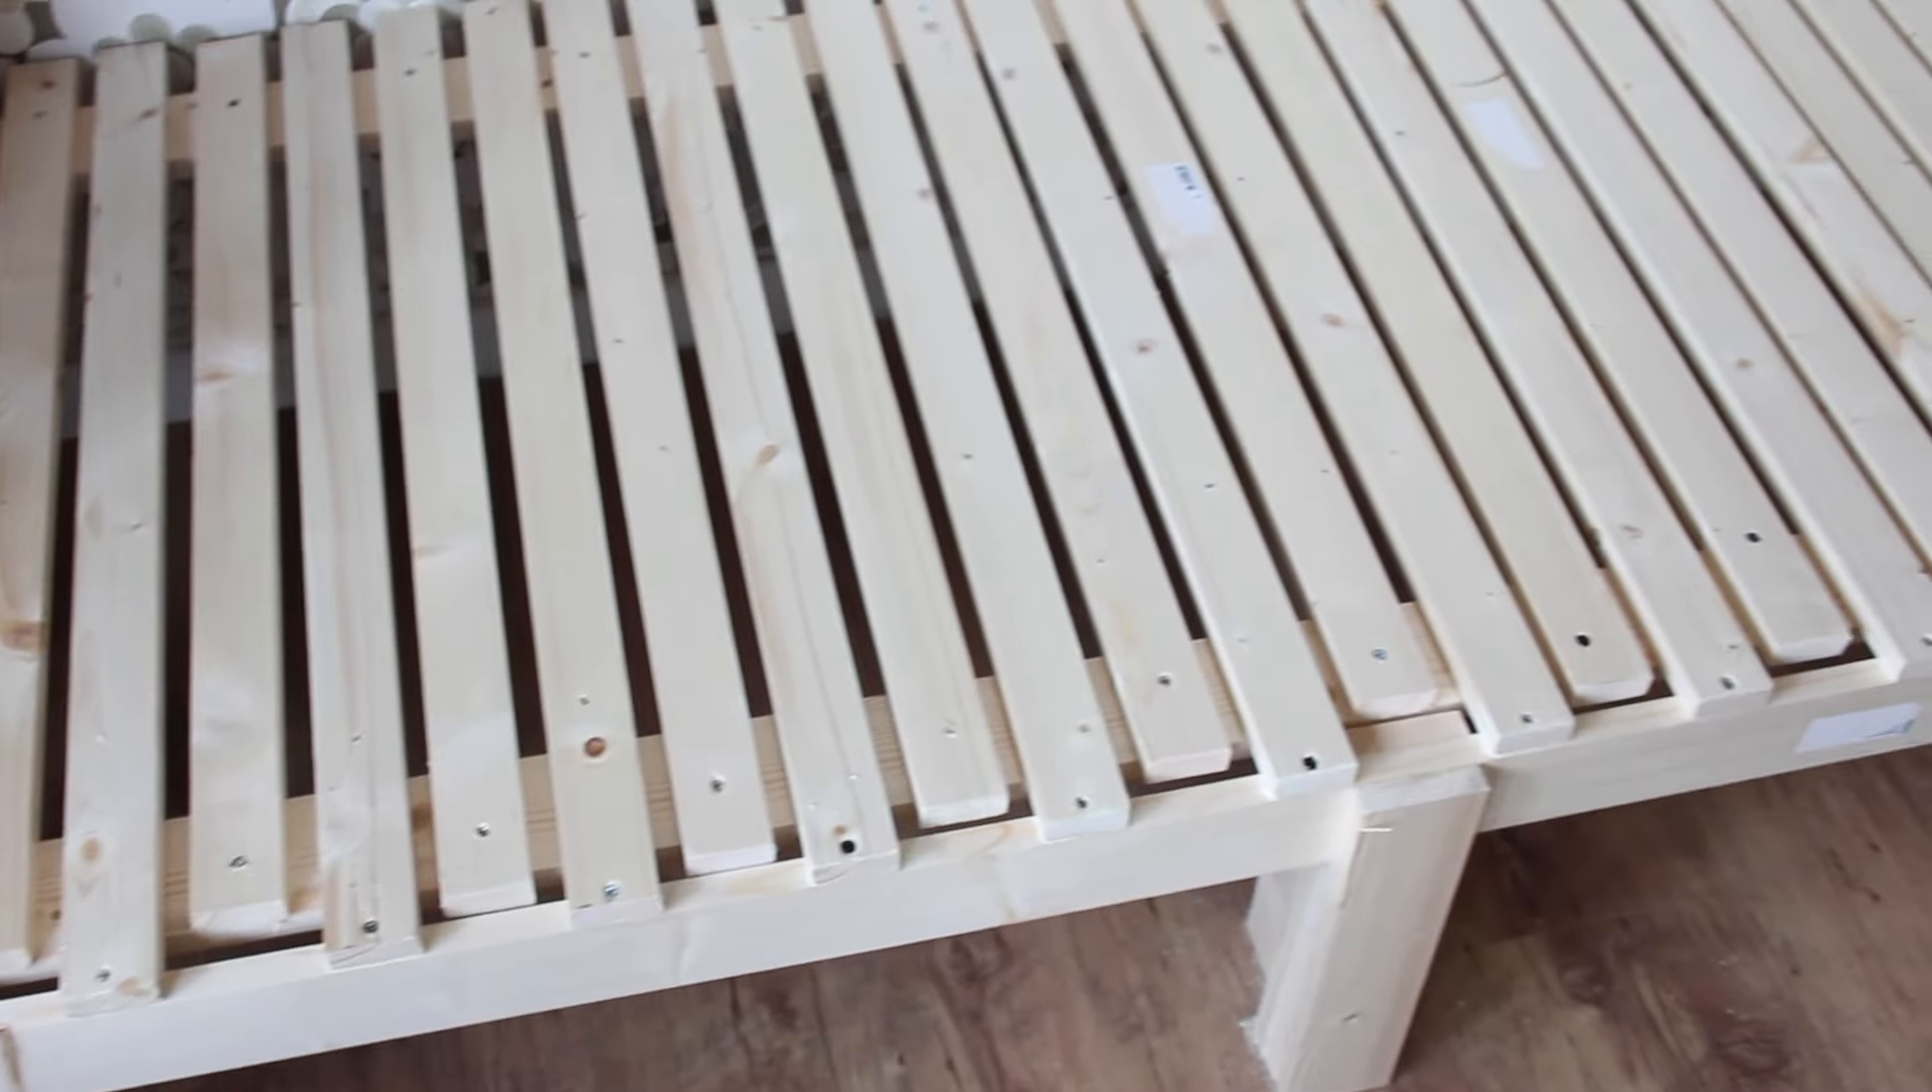This is all of your slats finished.